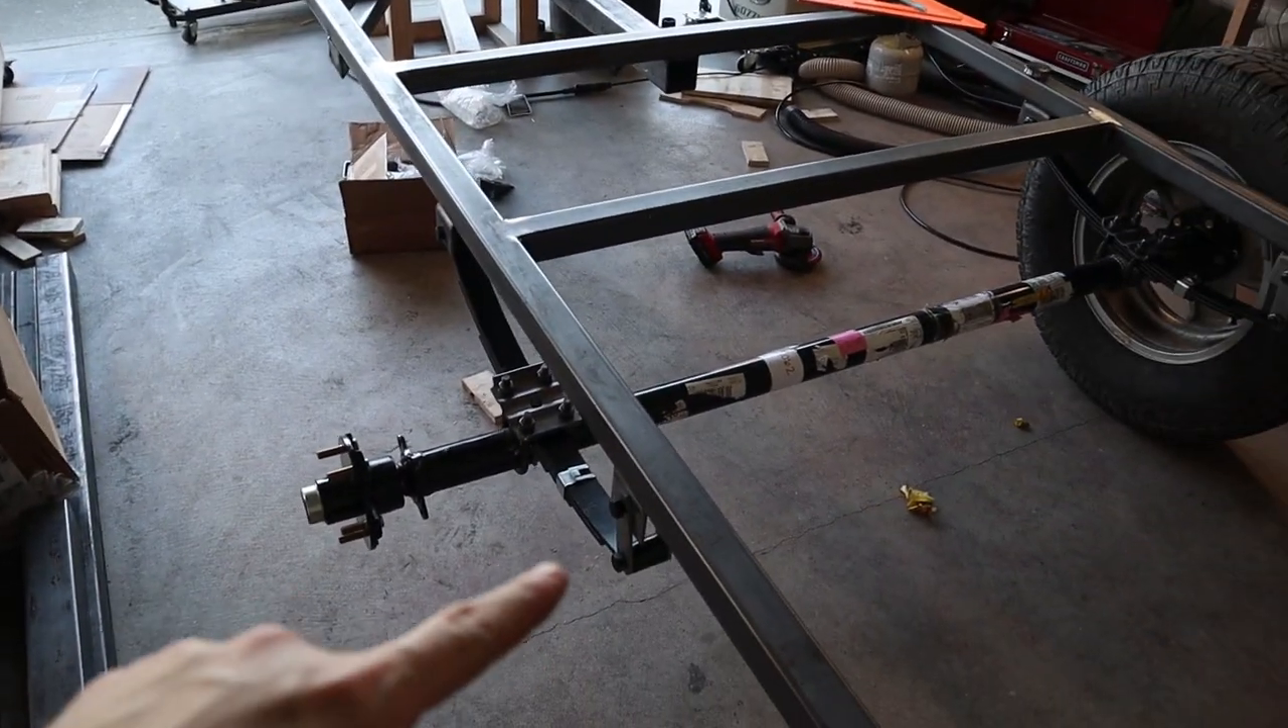Got the leaf springs and axle mounted.